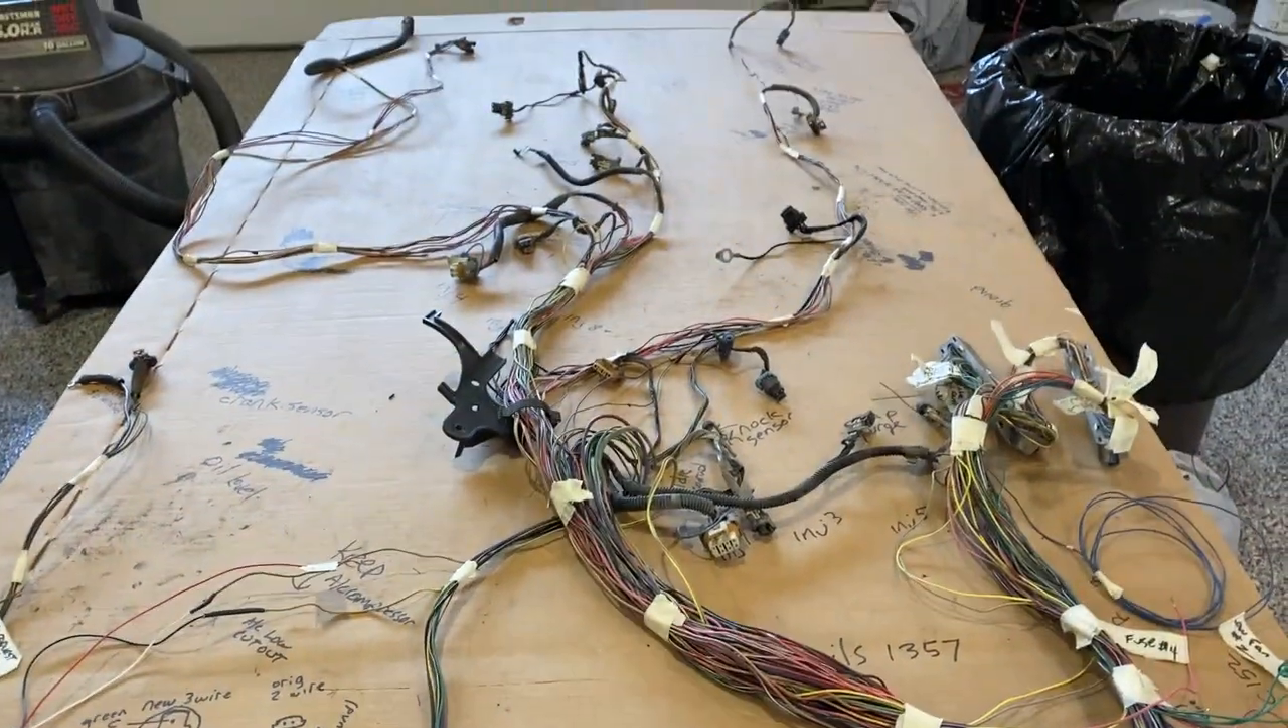Okay, we've thinned out the harness. We haven't covered it up yet. We still have a few things to wrap up.